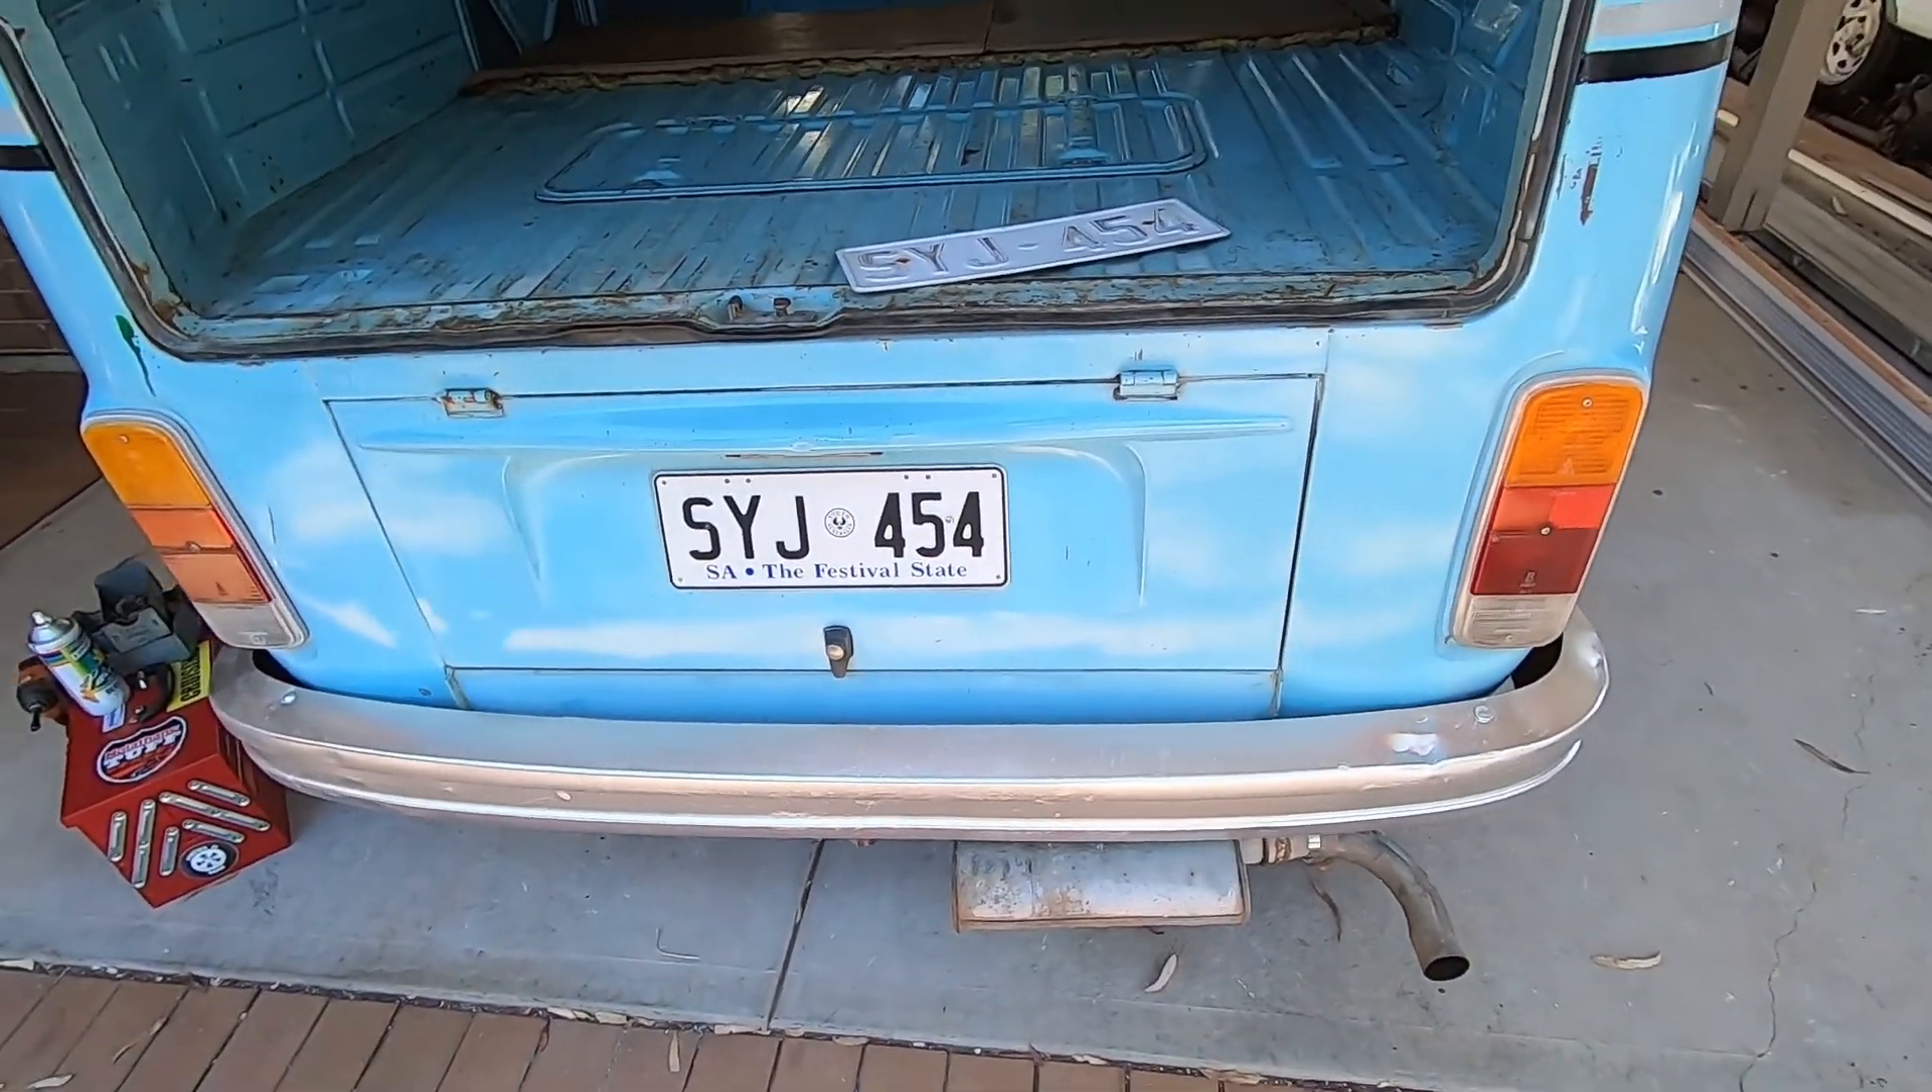Everything looks pretty good. New number plate's on. The bumper bar's back on.